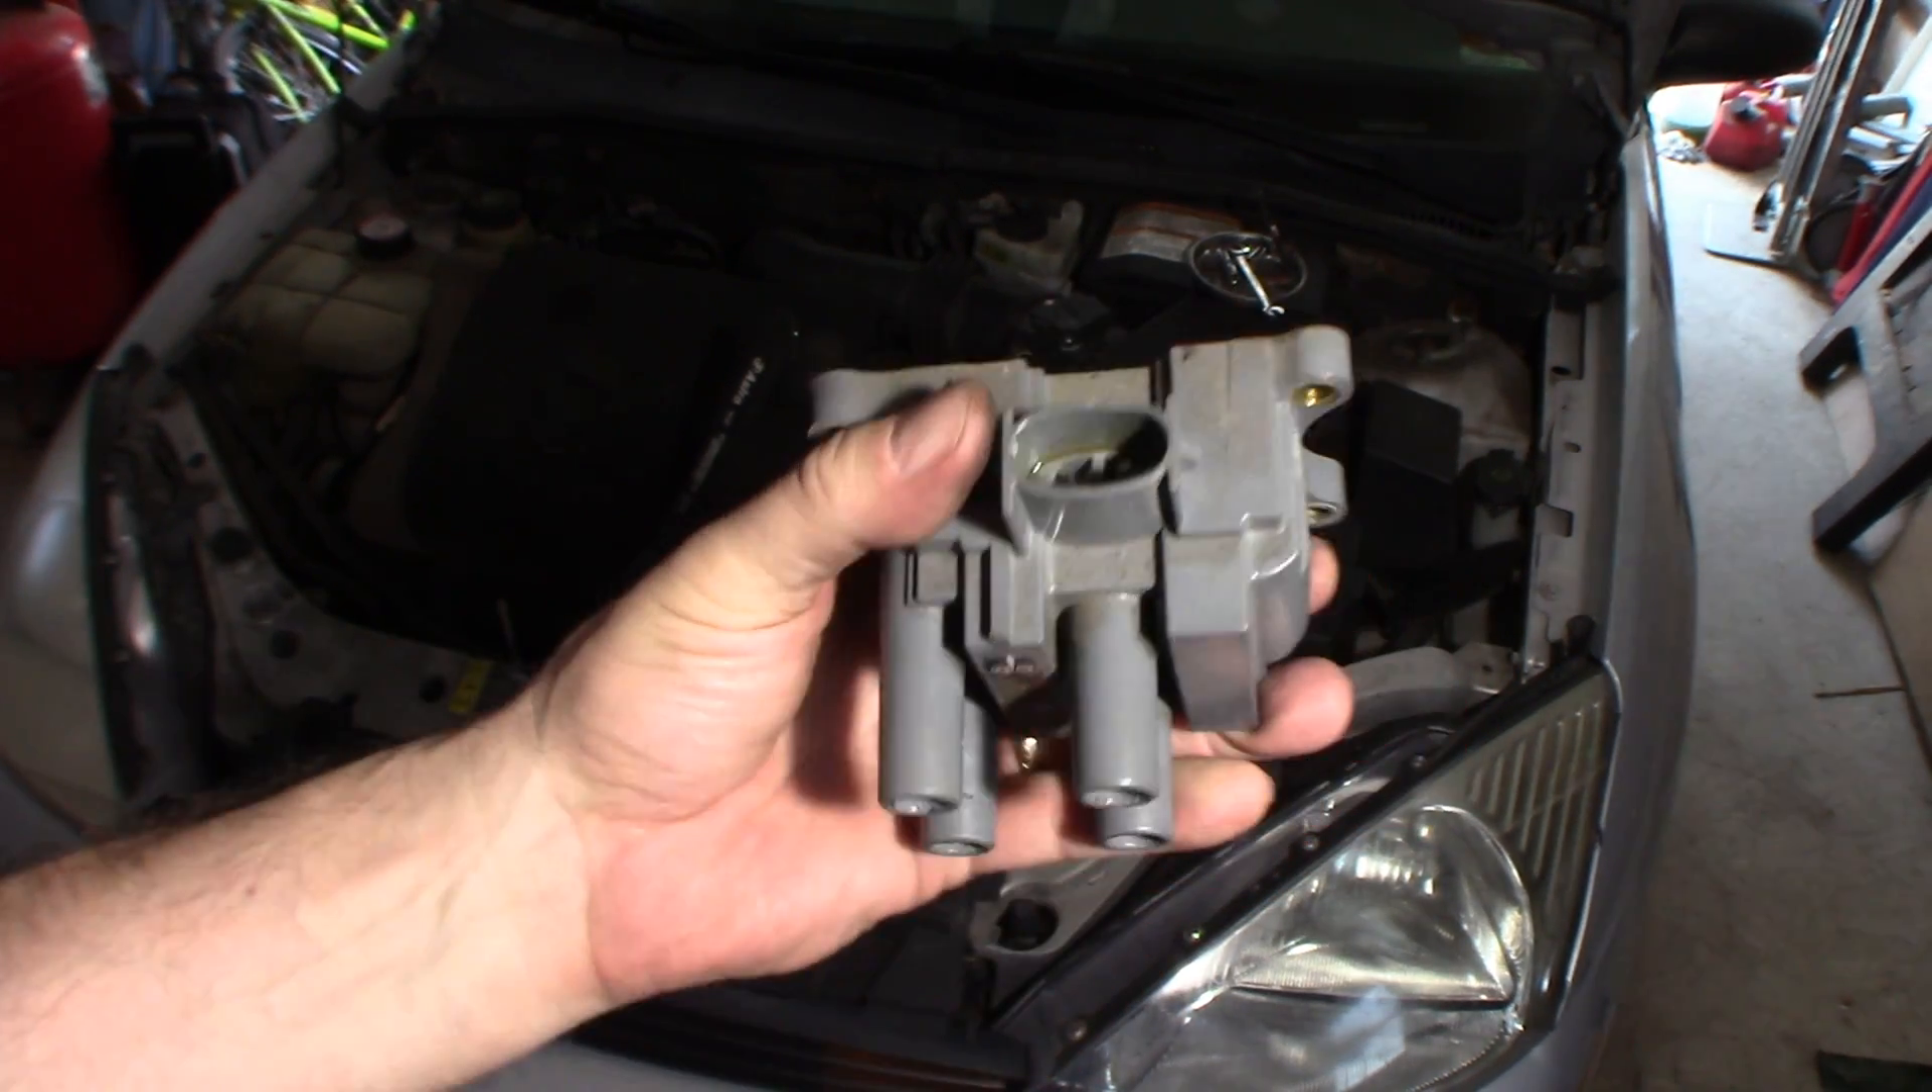So I got the coil out.